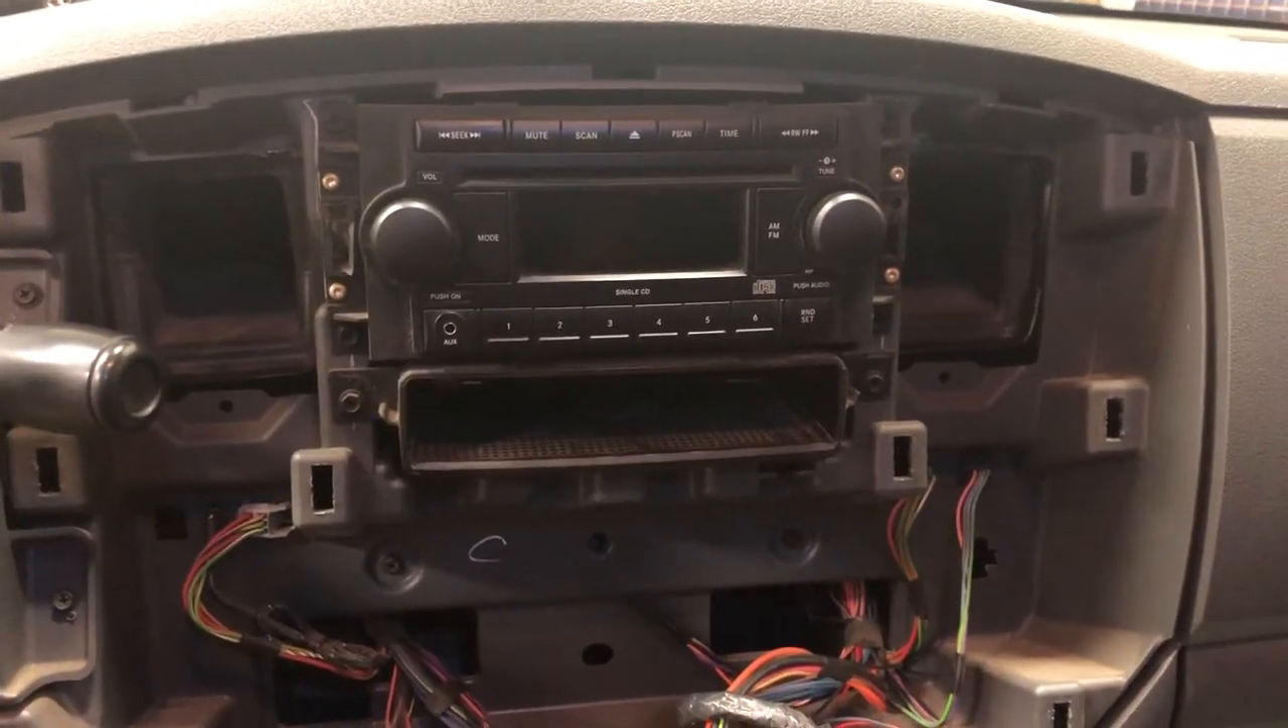So now that we have the radio bezel removed you can actually see that this is actually quite an easy job there's not any serious modifications required.